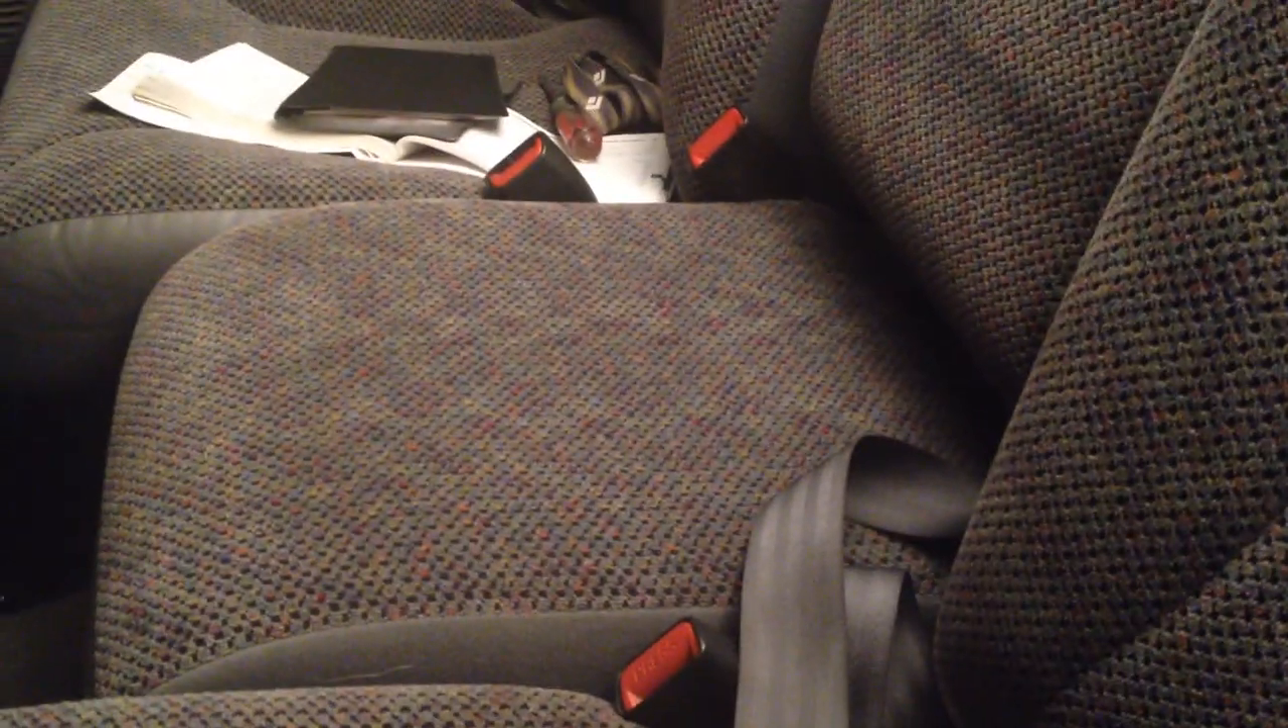Center console seat is back in.